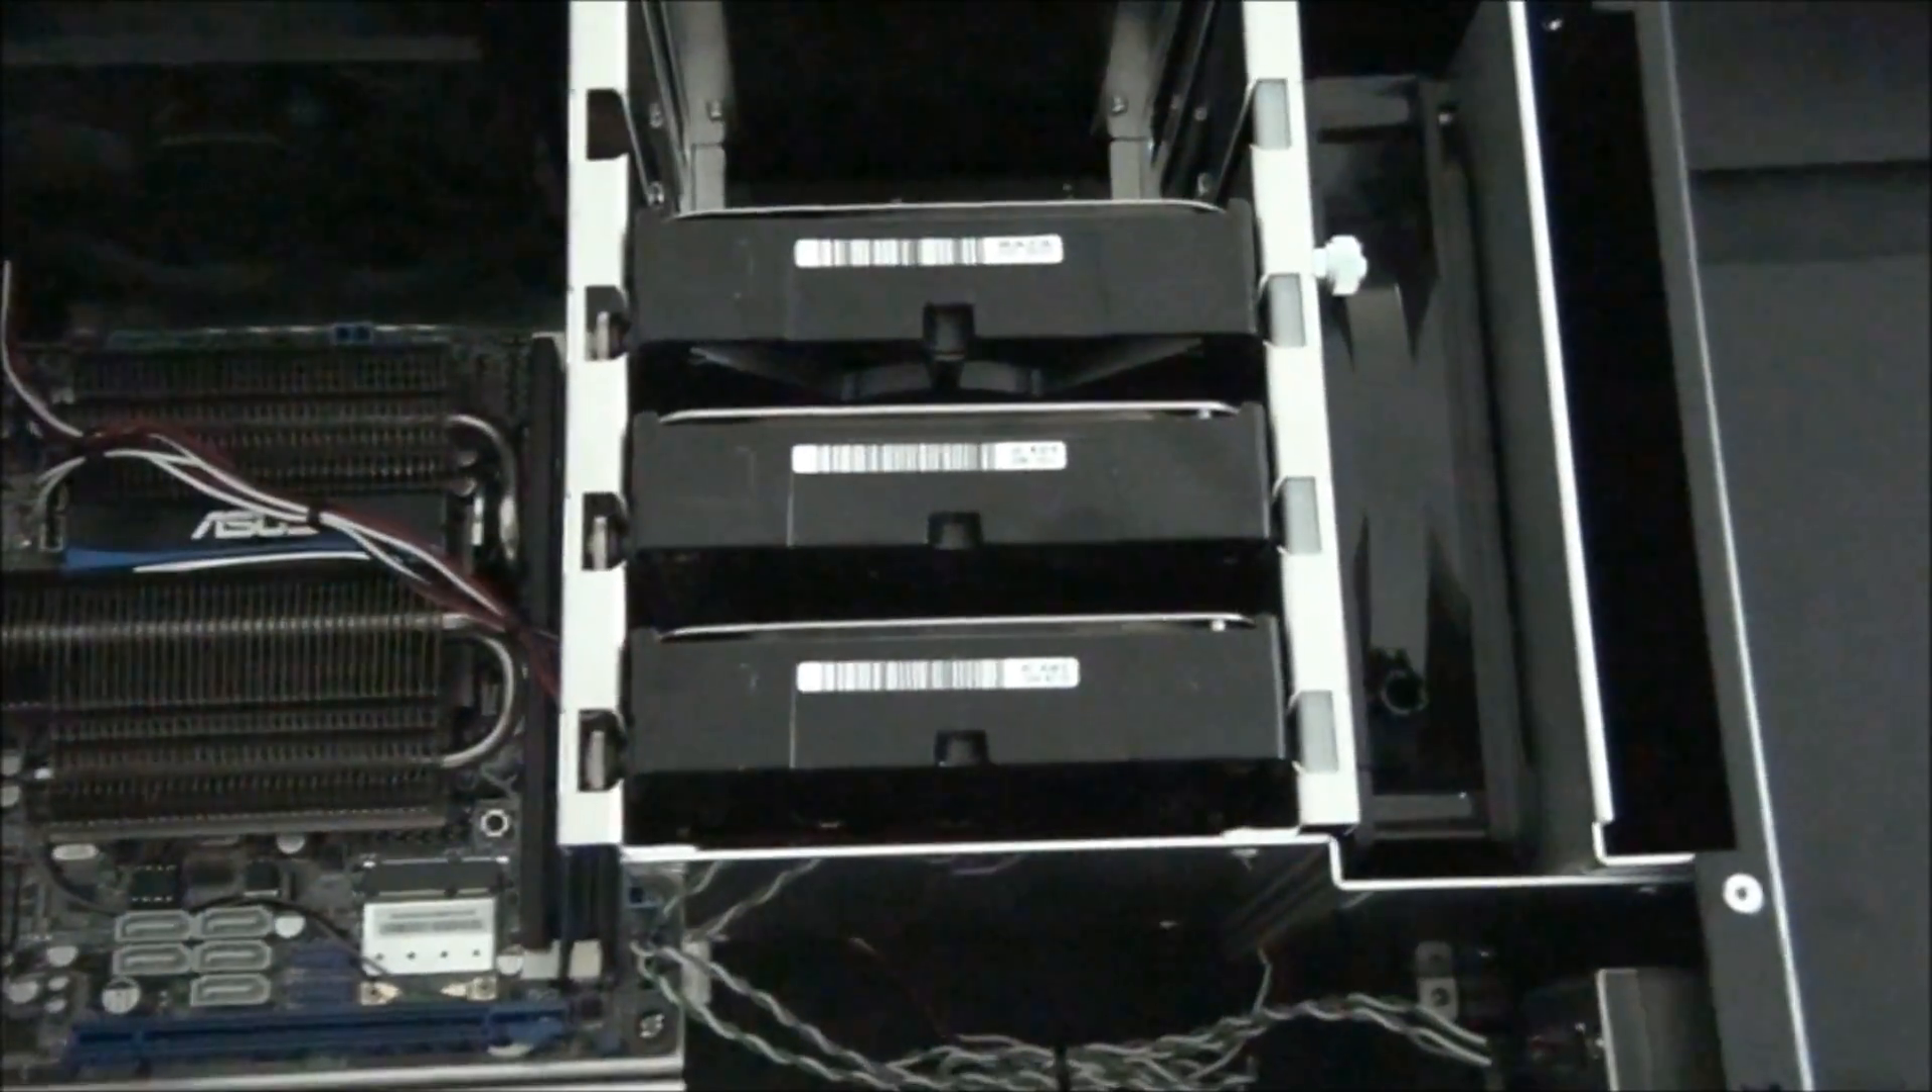I've installed the third hard drive and I've now started a little bit of the wiring.